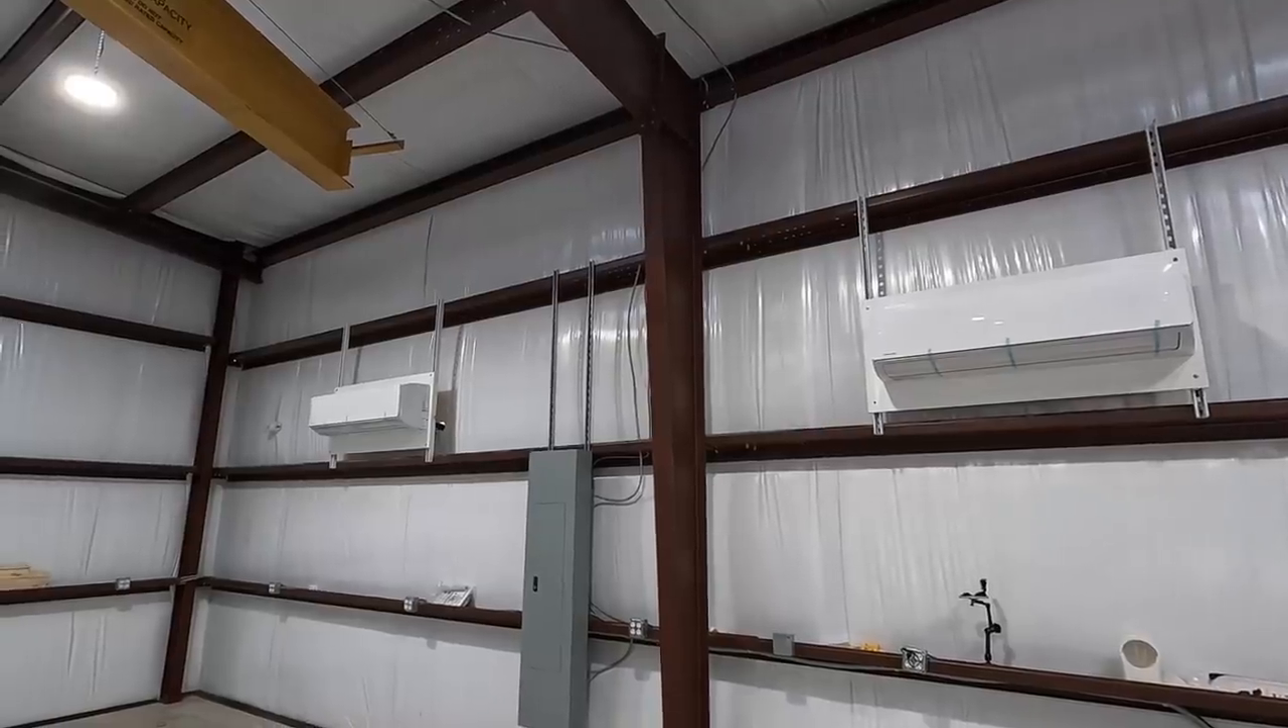So now we've got two of our air handlers now successfully hung on the brackets.